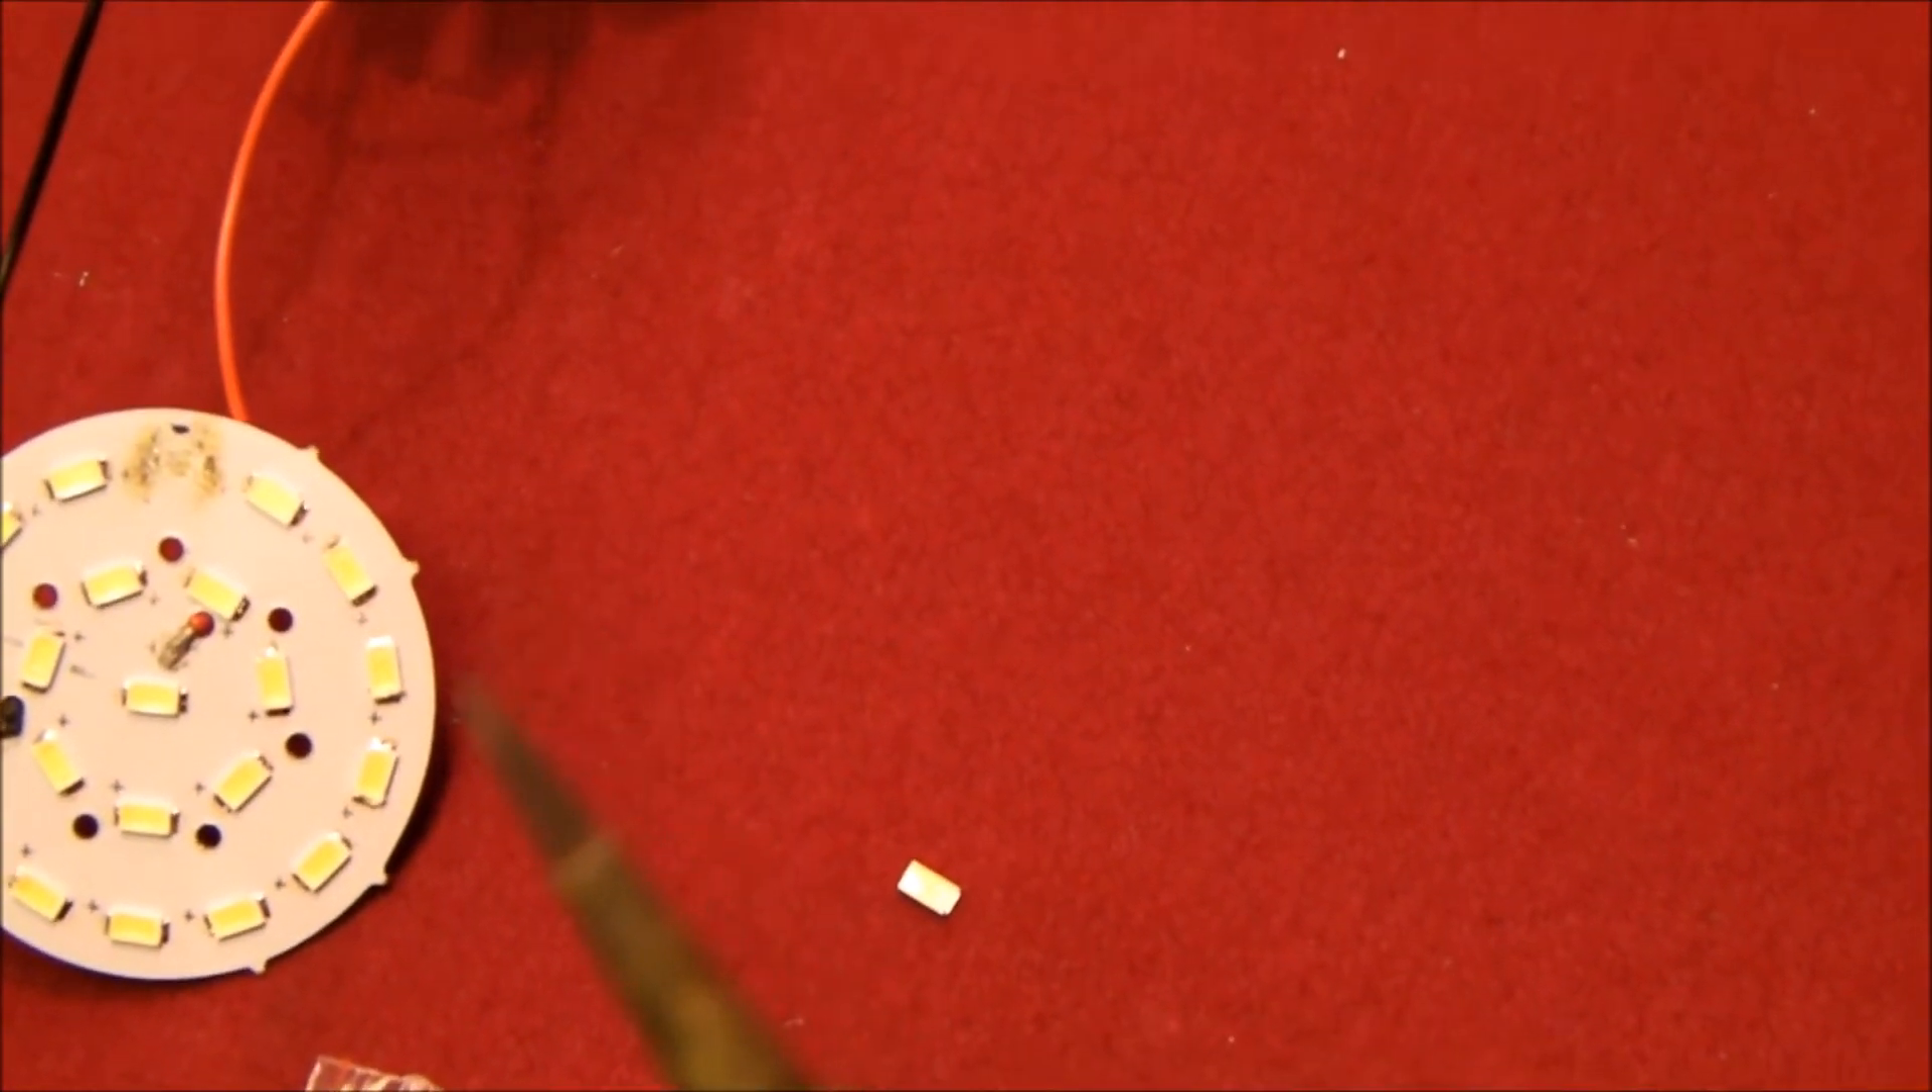So now all I've got to do is get this LED chip soldered into place here.